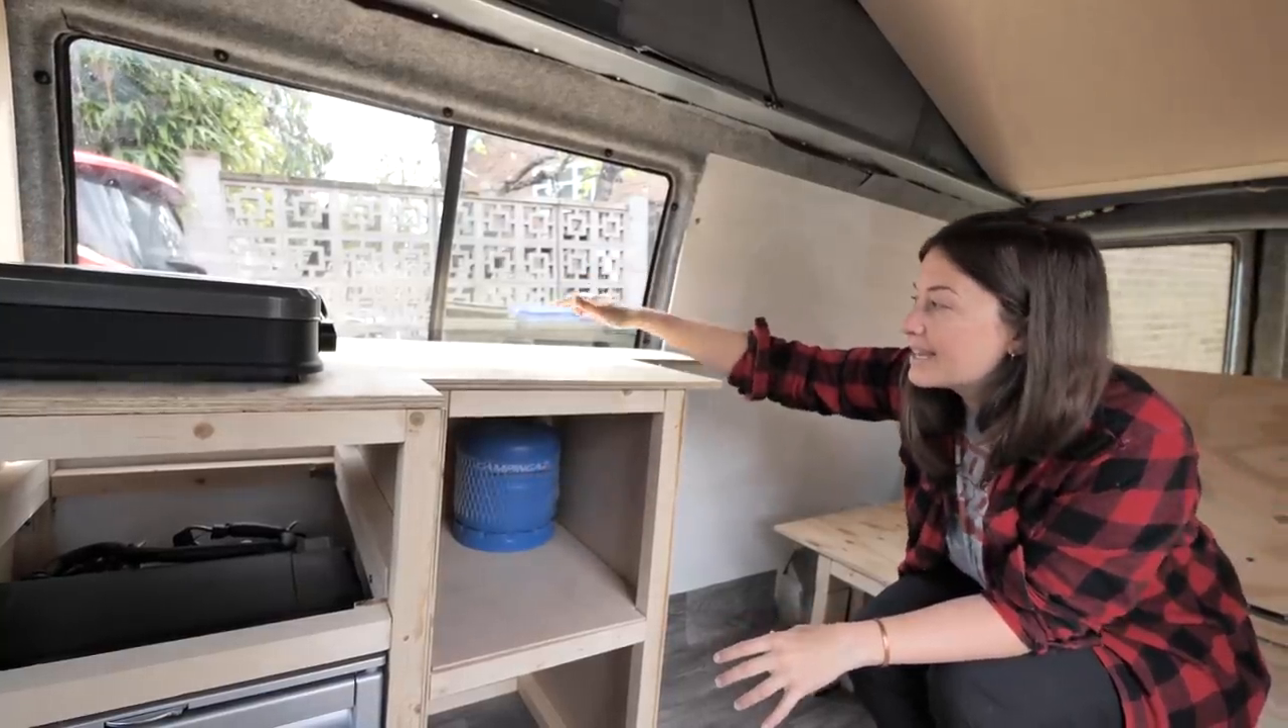This is our final kitchen frame all done.